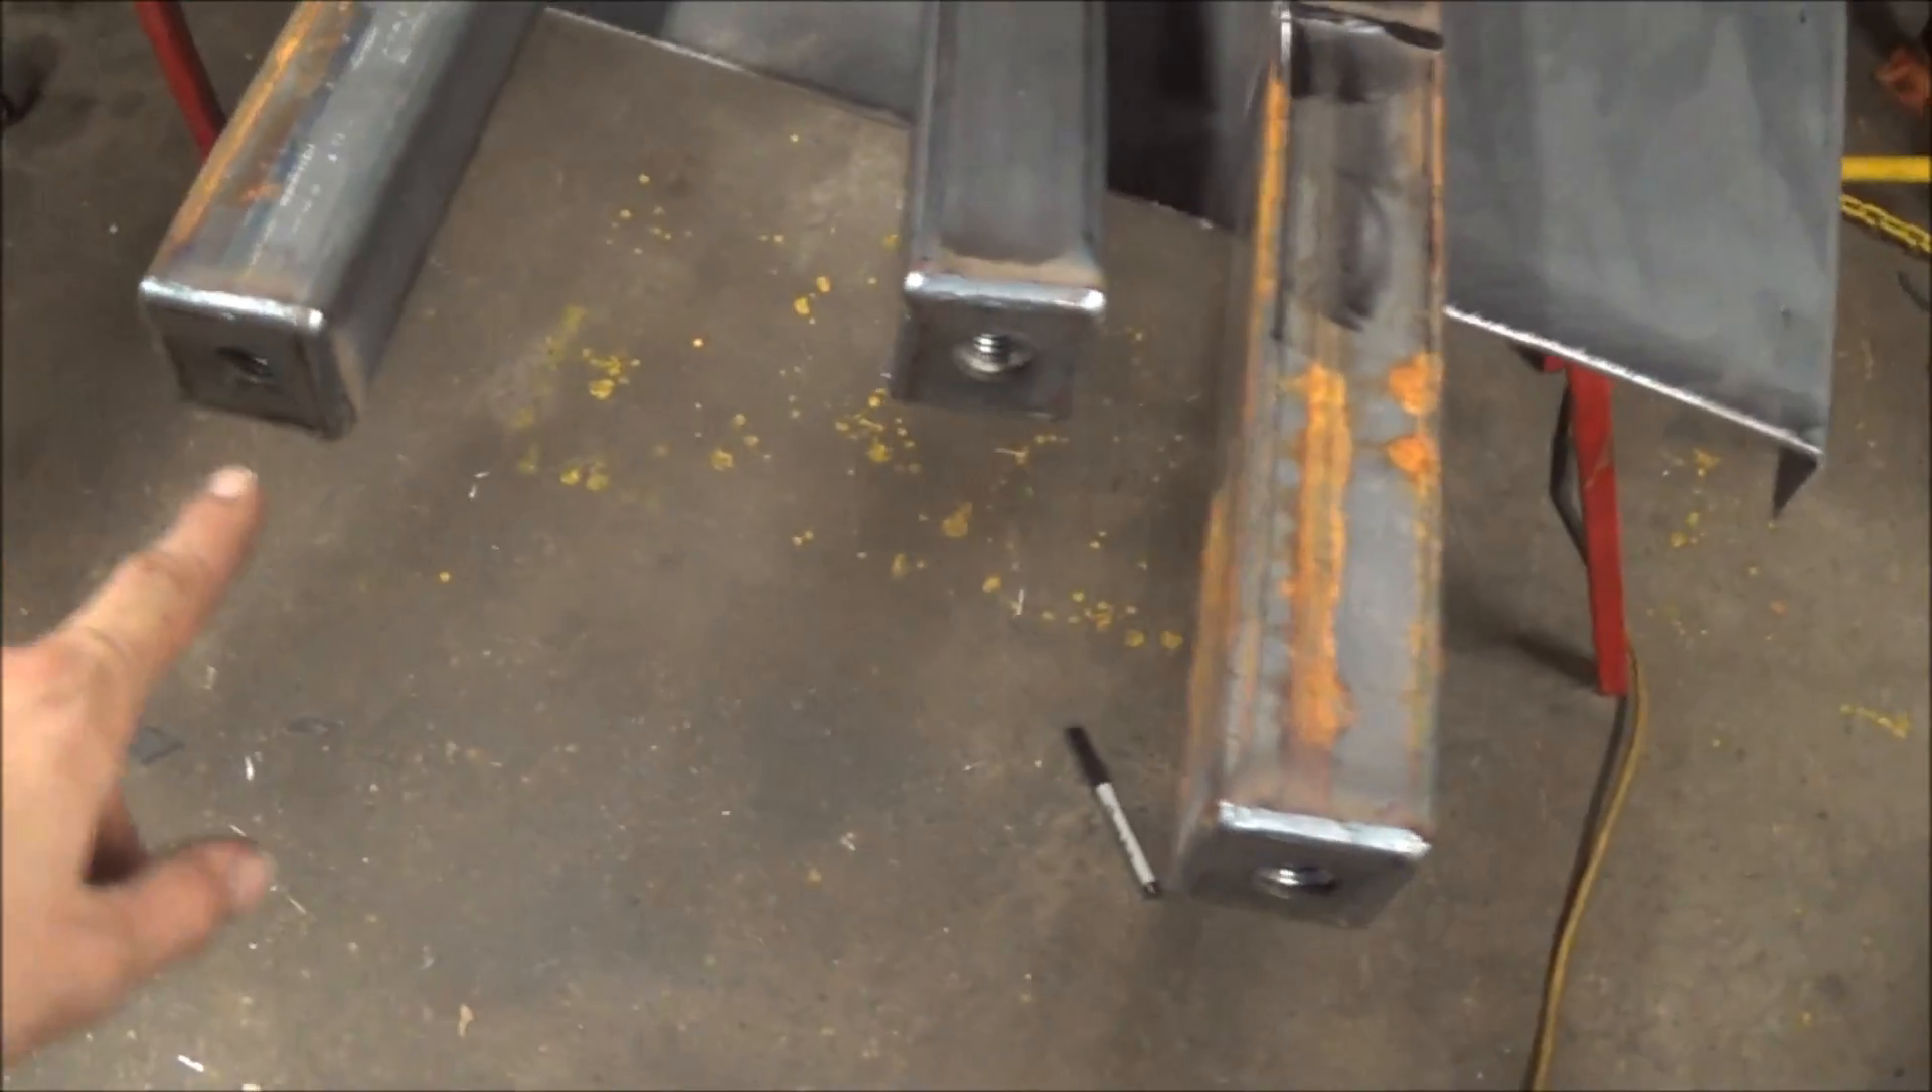Okay guys, so I've got my end caps put on my legs here for our adjusters, you know, to level the table out.